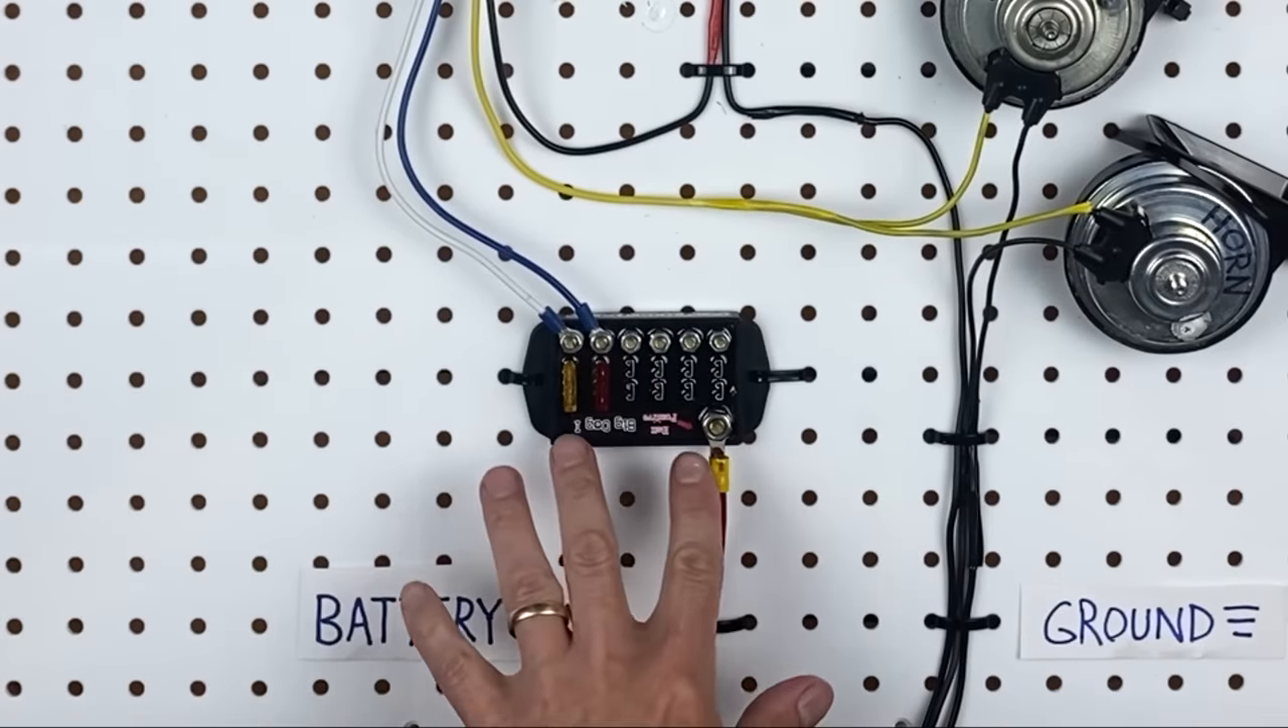You can now see that I have swapped out these individual fuses for a fuse block.